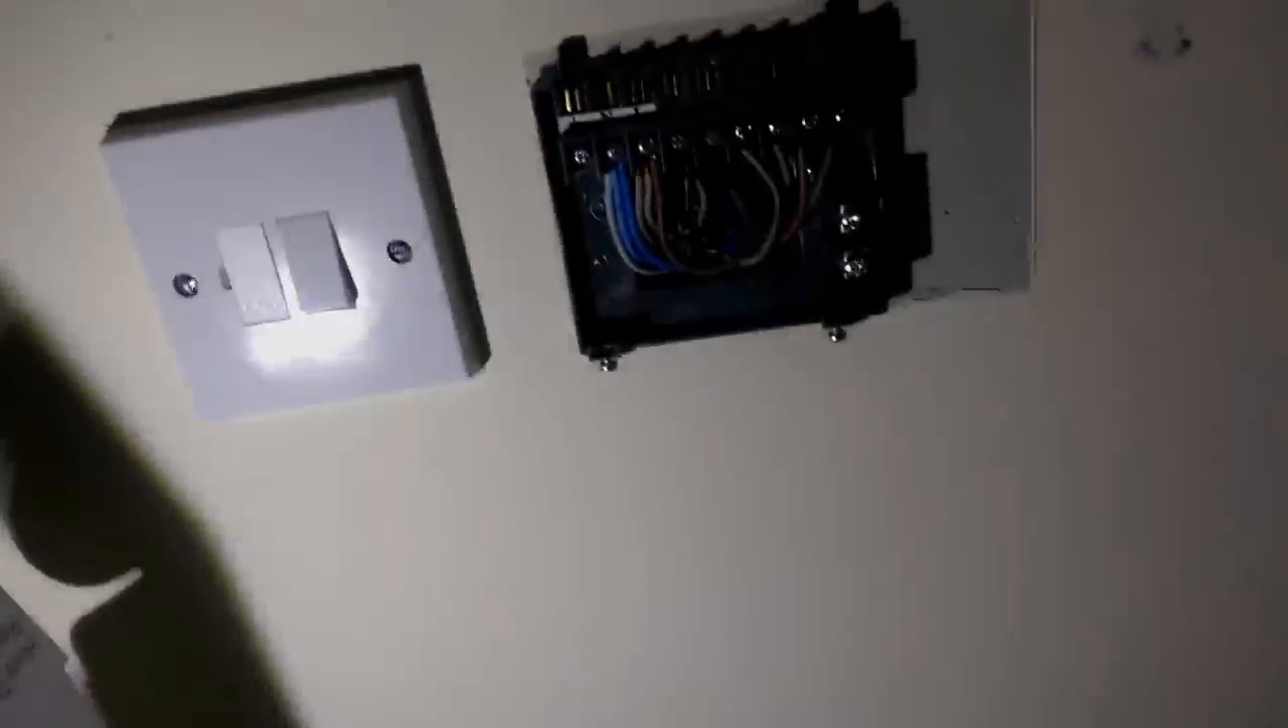And now you can see we've exposed the main wiring.